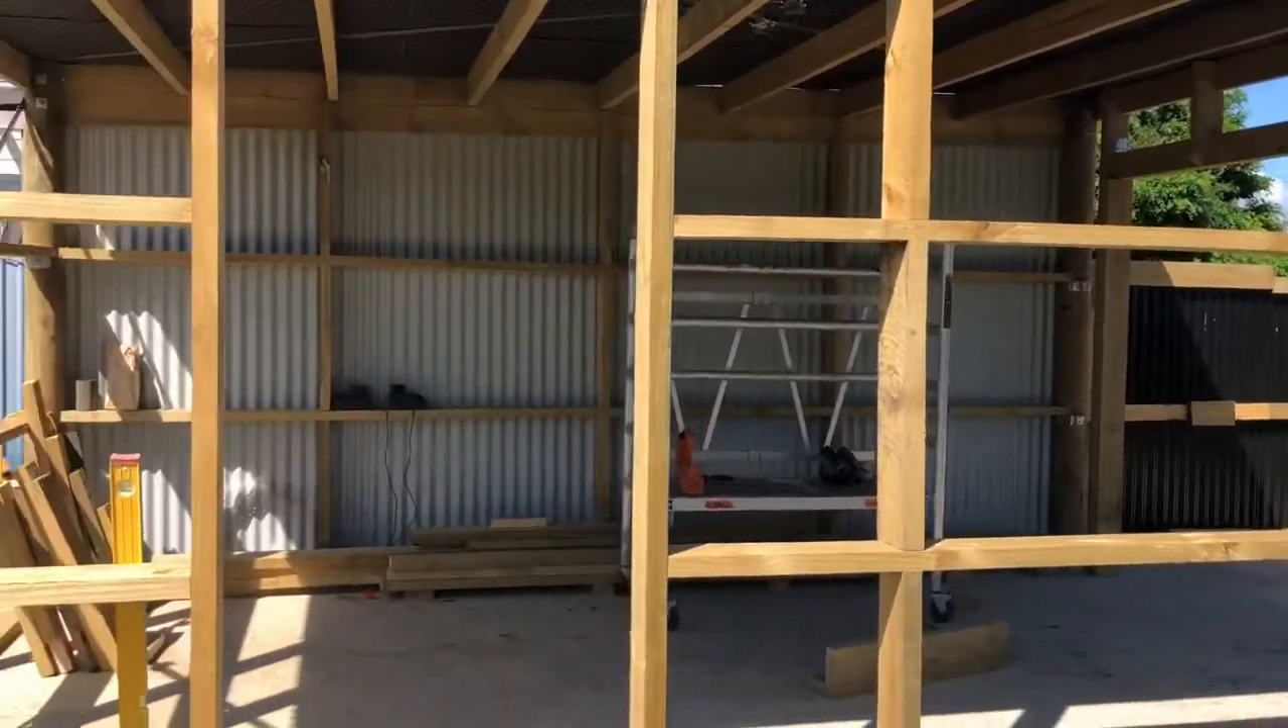And we have a couple more windows to go in a few of these other open gaps over here.